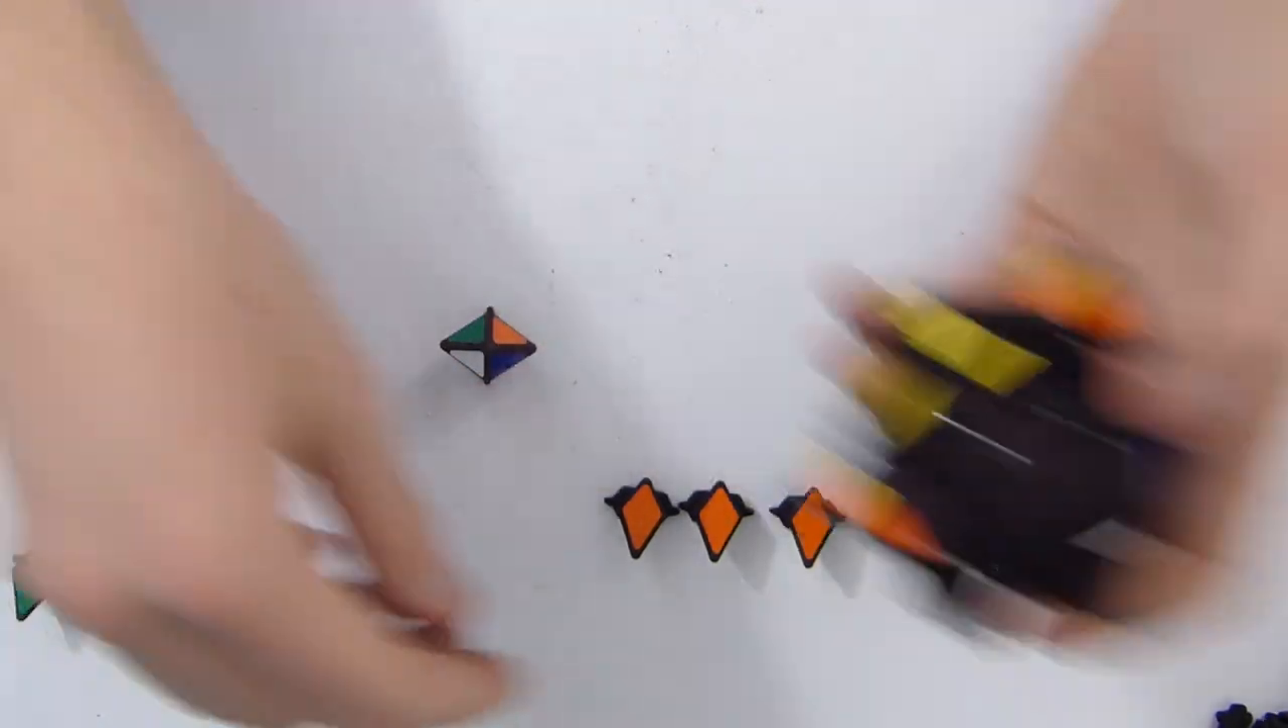Then, I've got the orange face, that I haven't assembled yet, right here.